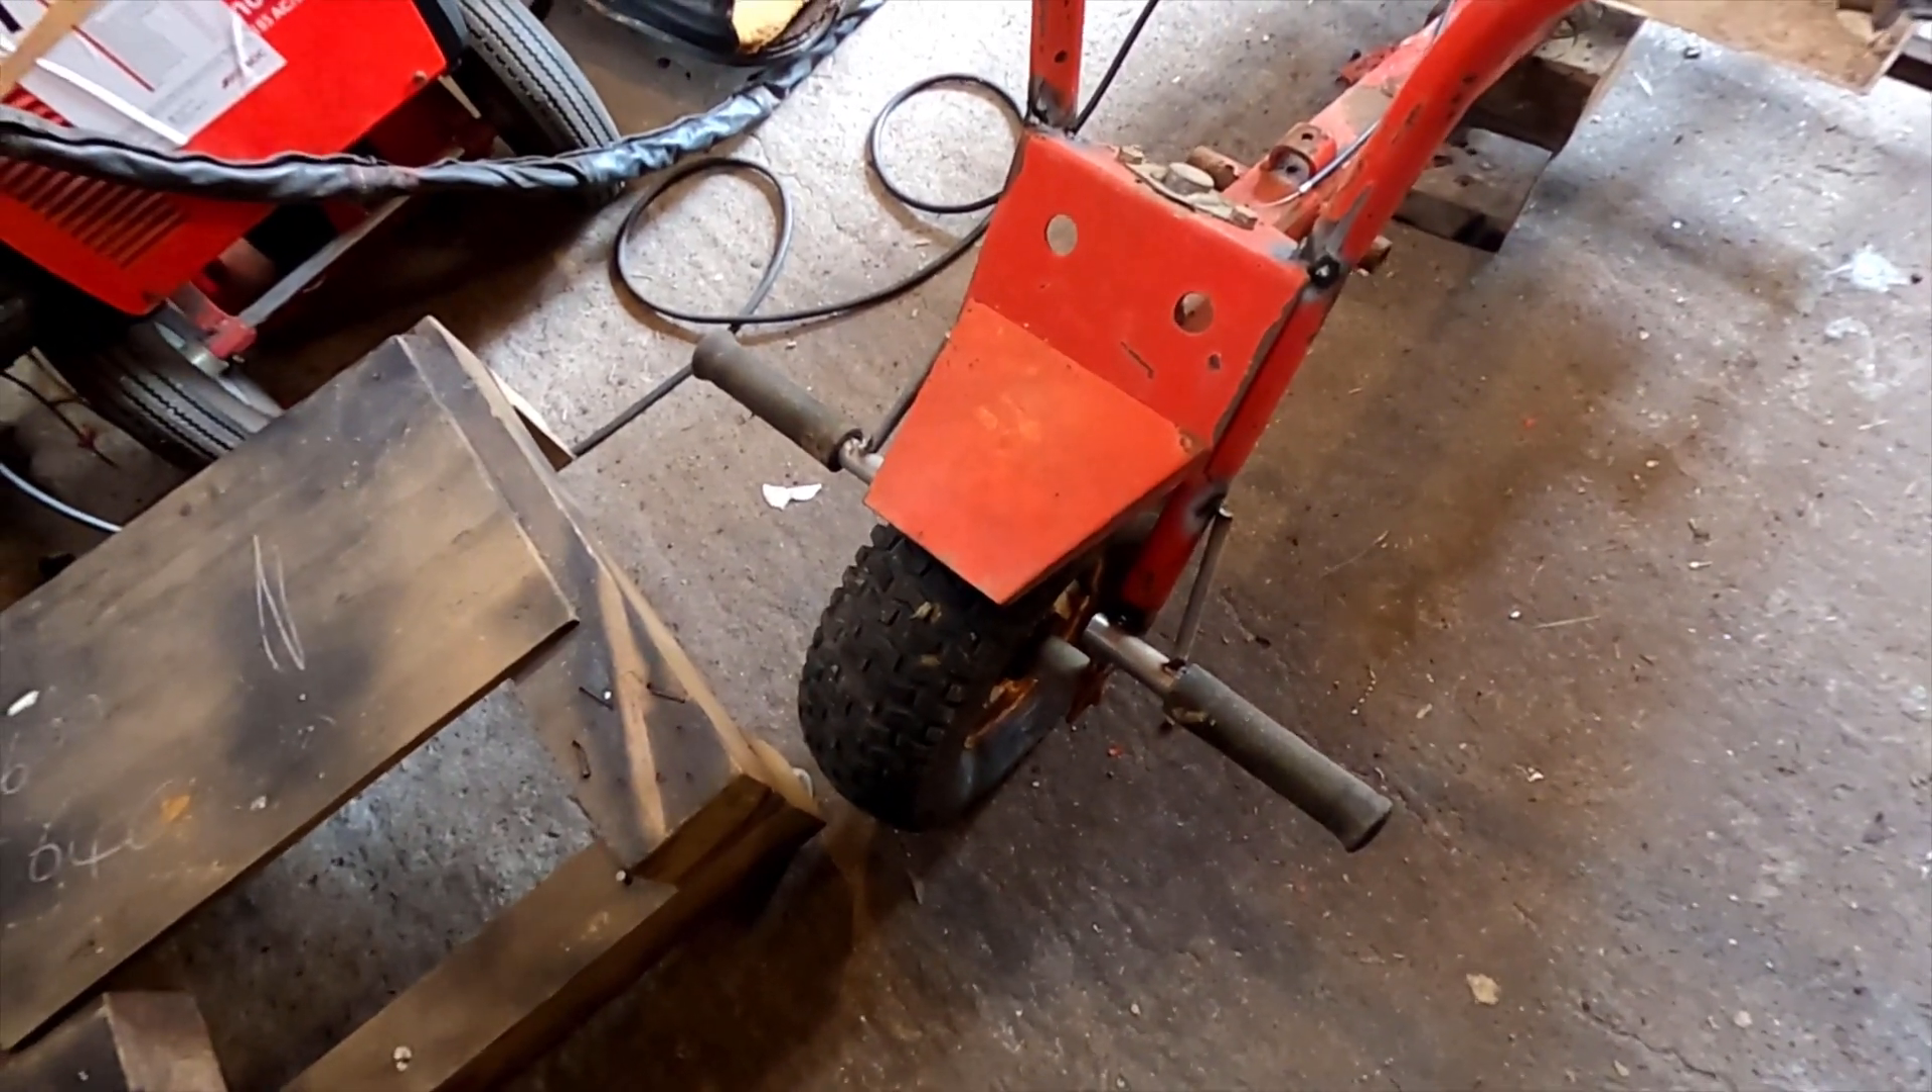Okay so I've got the front foot pegs mounted up there and all those other bits welded off.